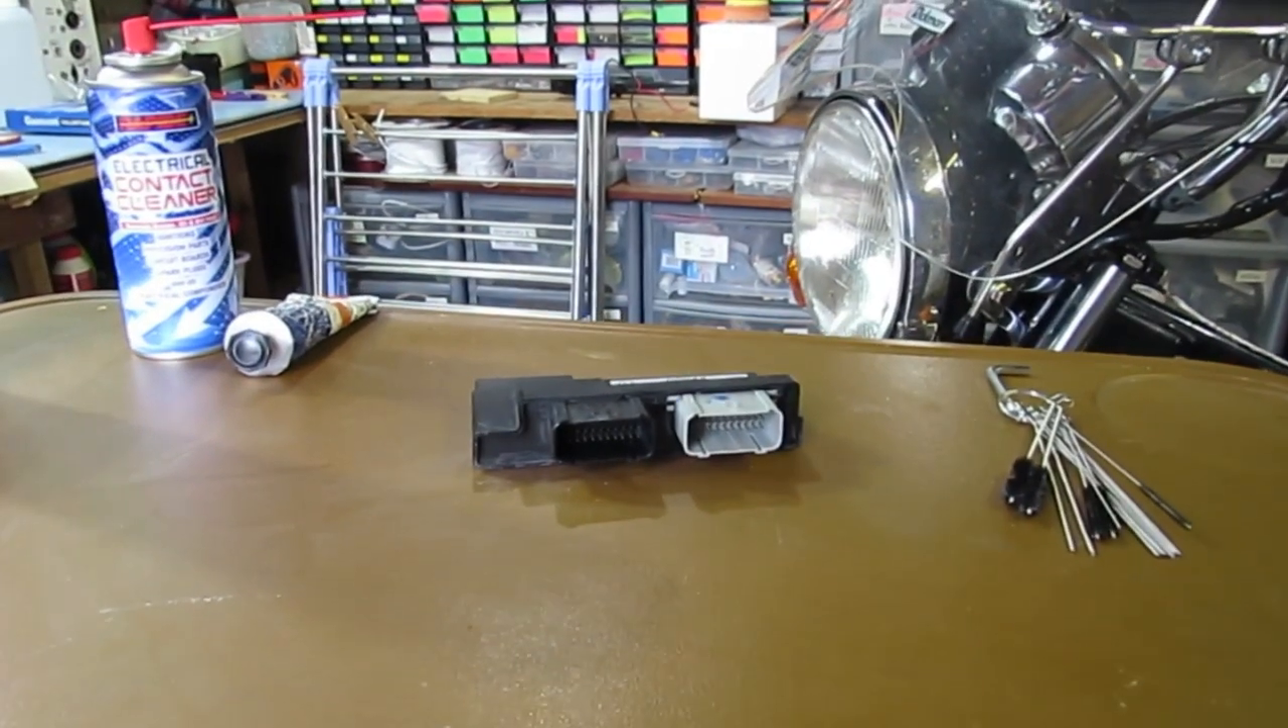So, the ECU is now off, and let's go over to it, which is on the worktop over here.